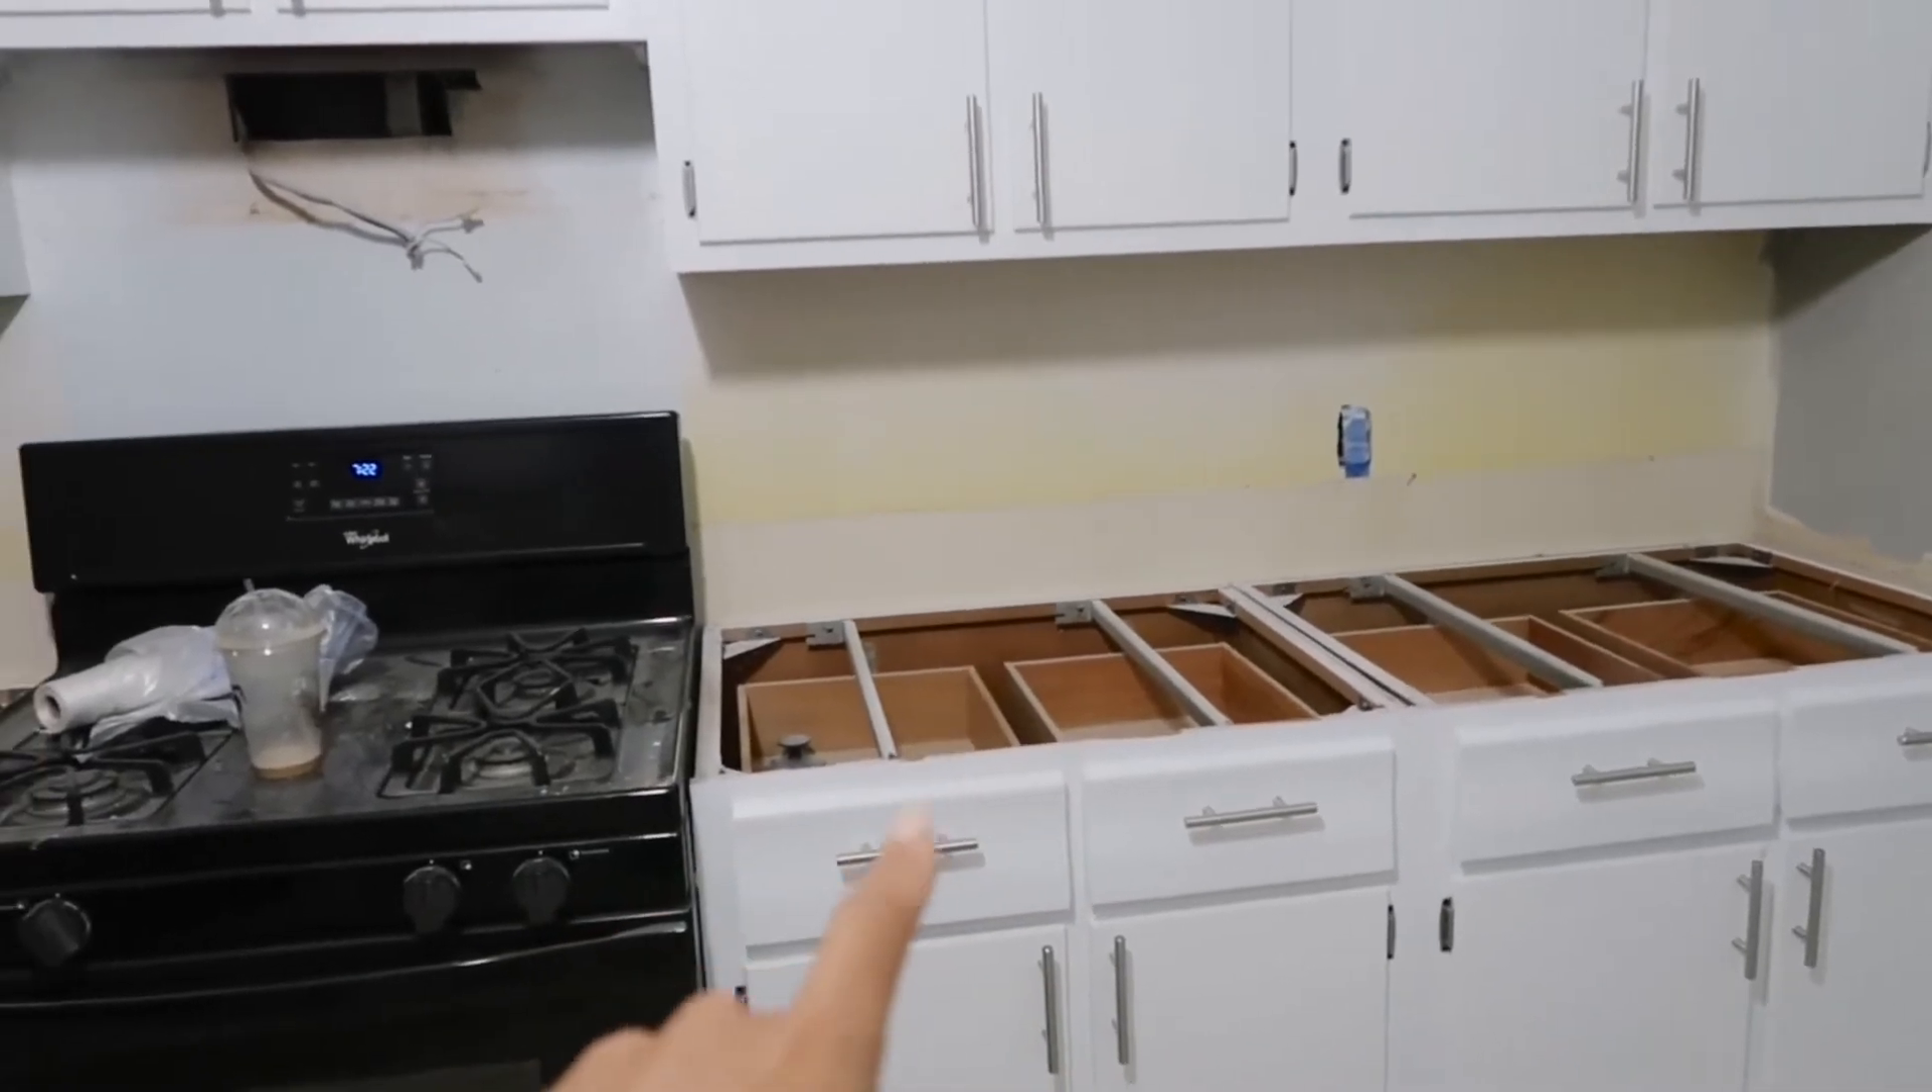We still have to add on um the countertops which those are going to be new and the backsplash which um we picked out and we love.